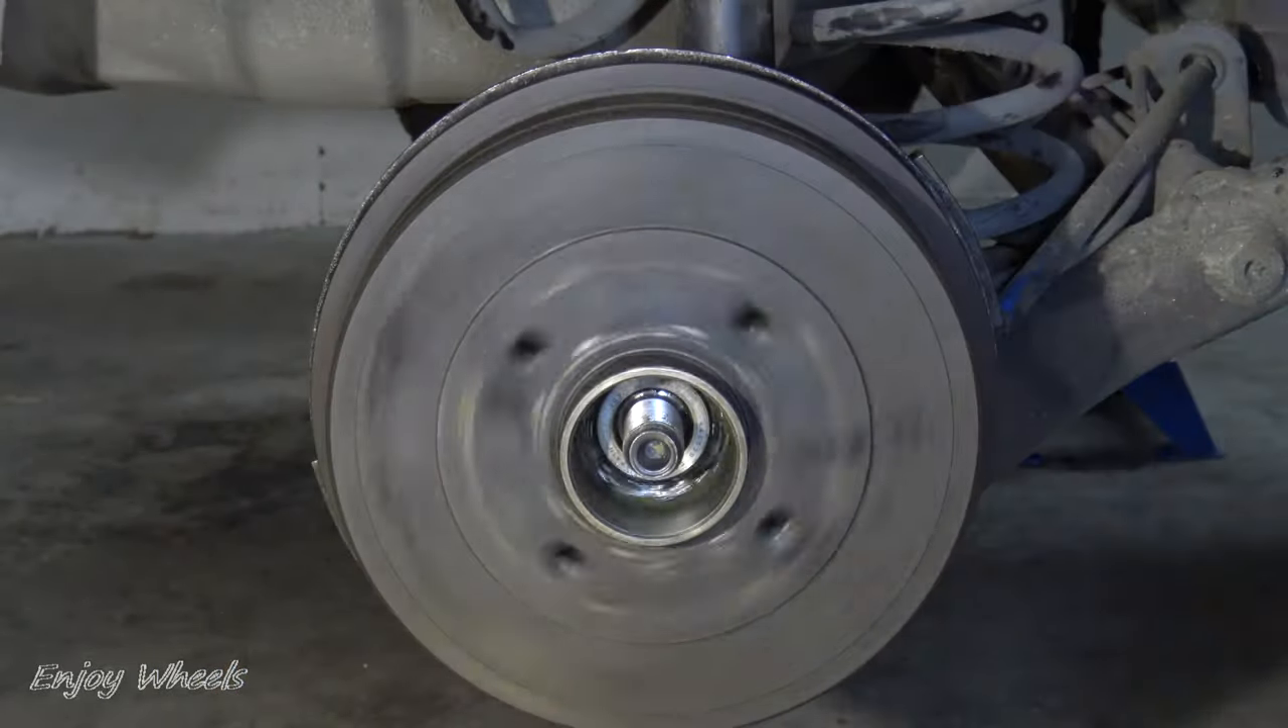Il ne reste plus qu'à mettre l'écrou de la fusée.